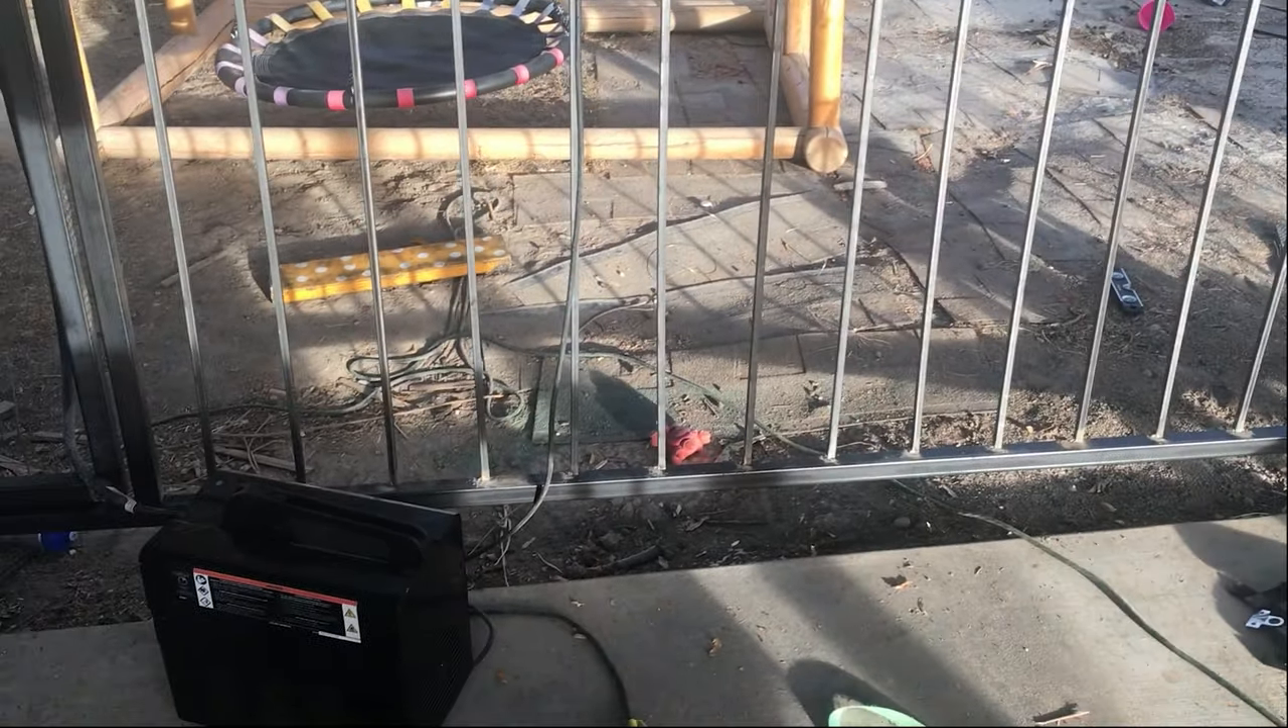So I've got most of the poles up. I've tacked them on one side. I need to go back in straighten them out a little bit and tack them more.